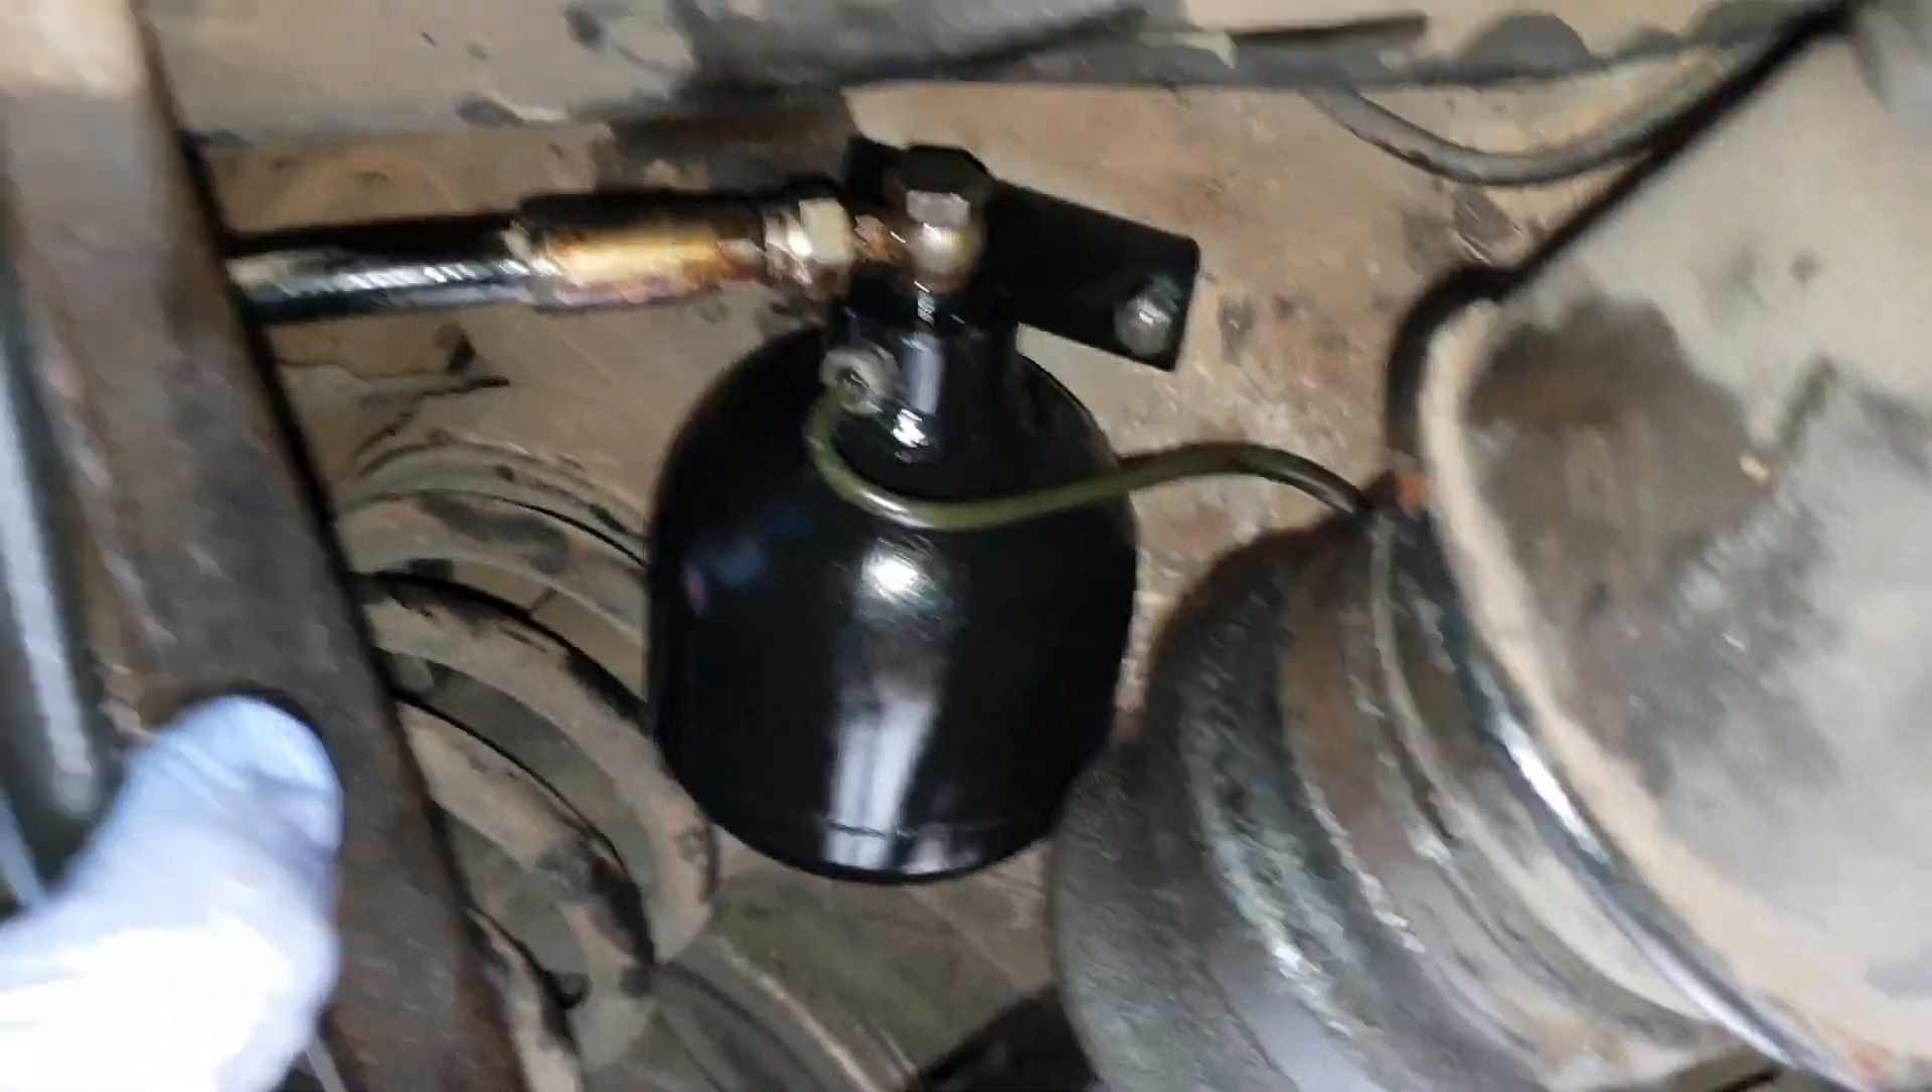And here we have the new accumulators in place.